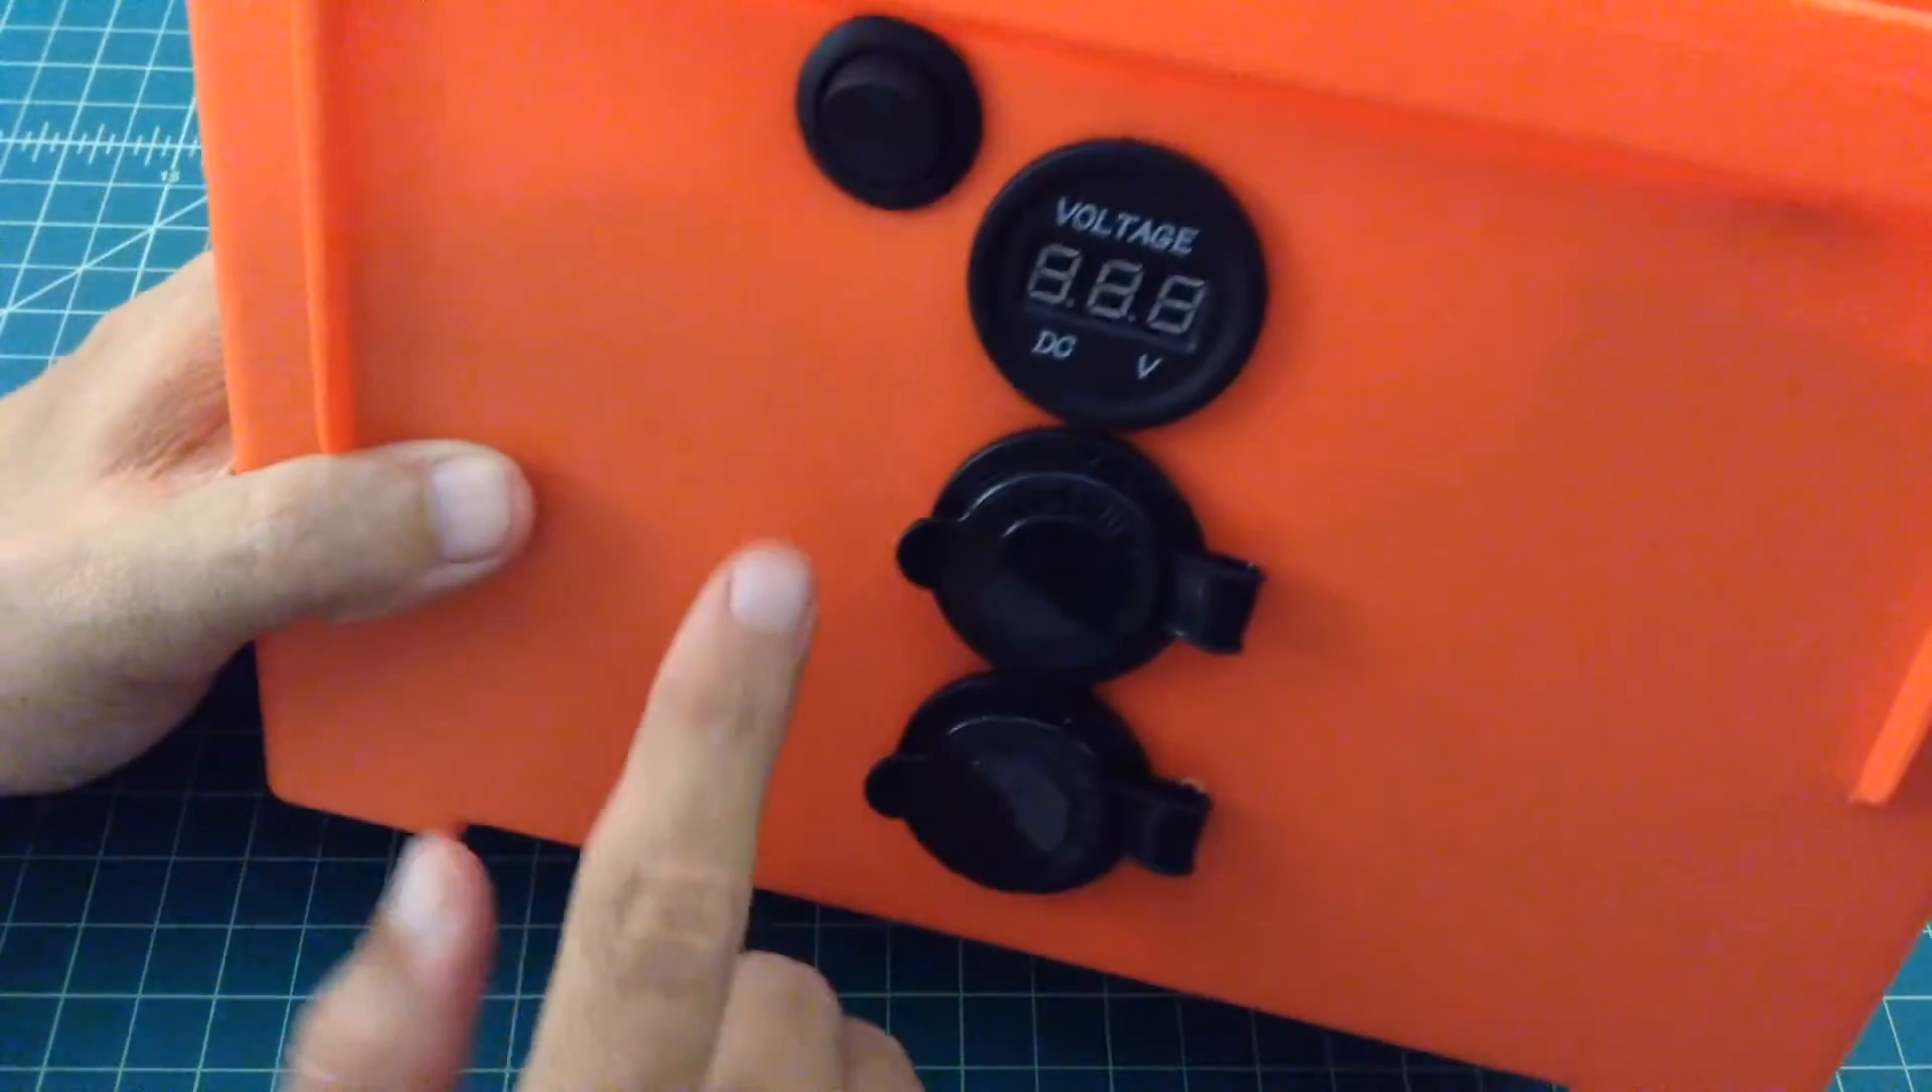We have the three ports, voltage meter, output, input. And then I added this switch today.